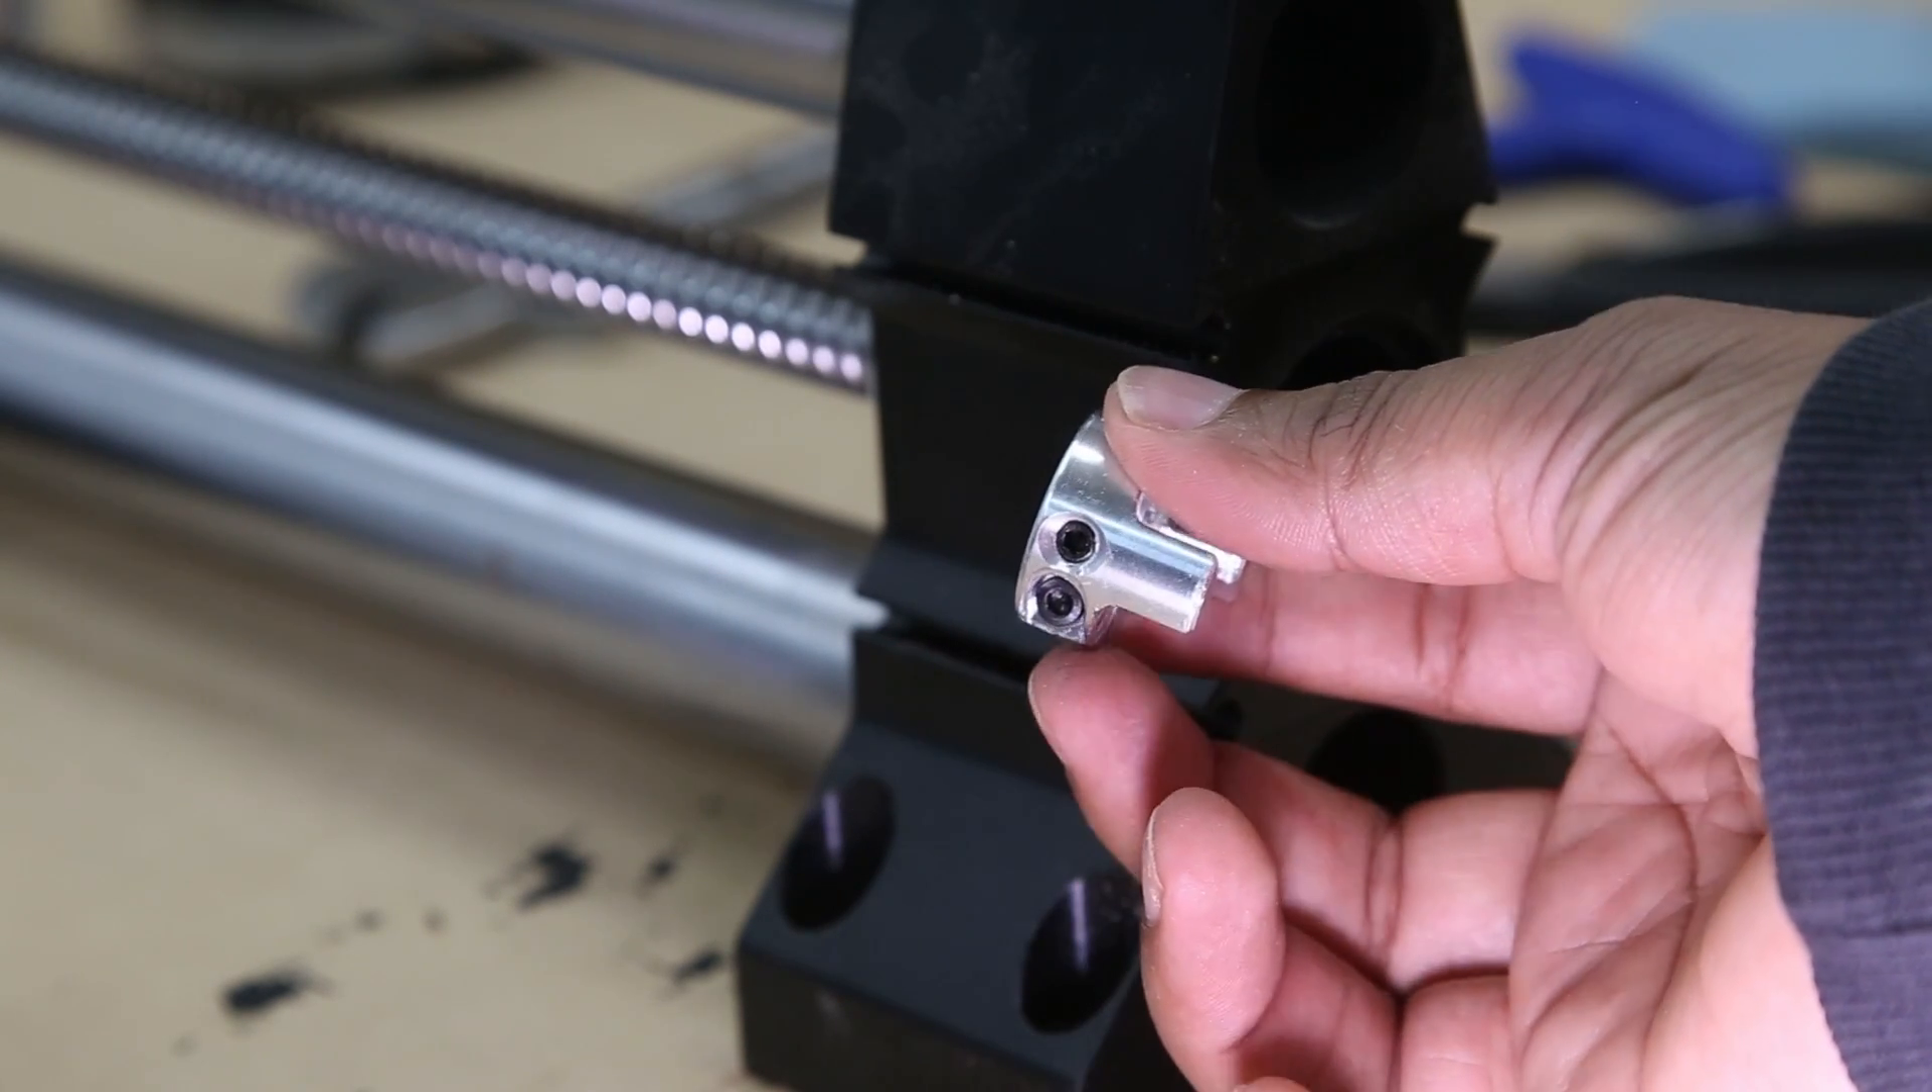So here is a close-up shot of the coupler once it's out and the two set screws.